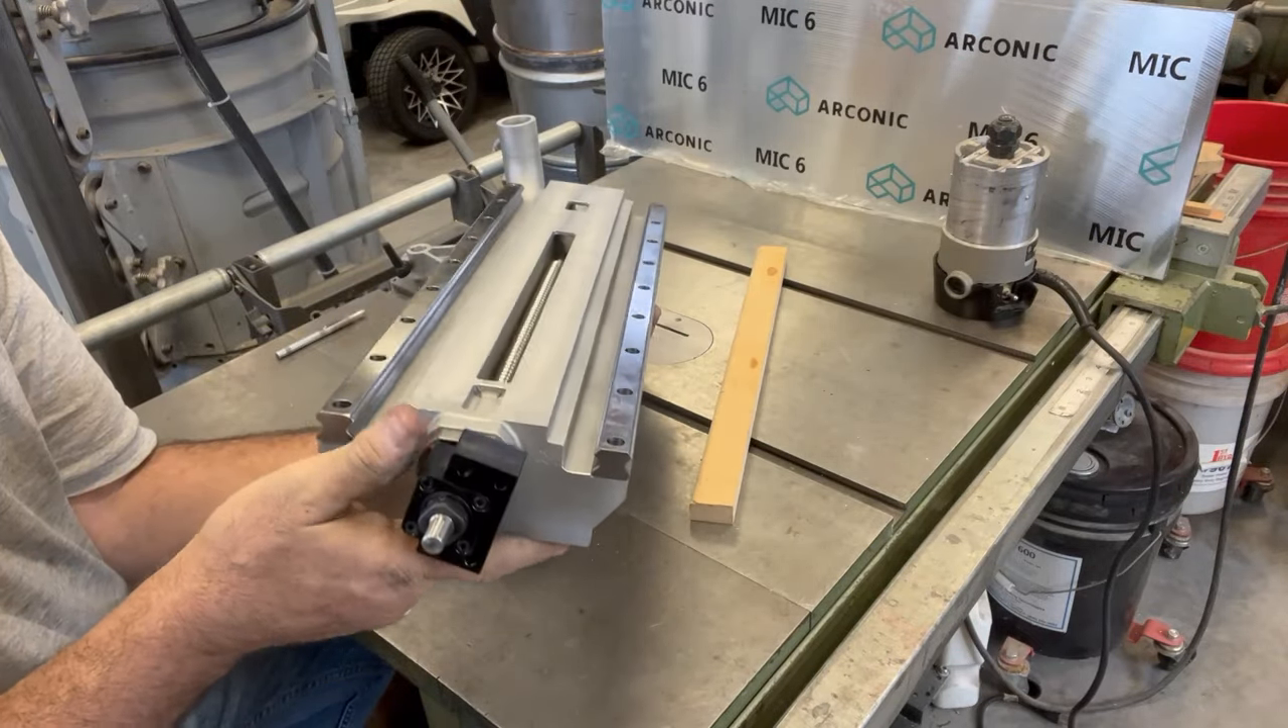You see i've got the linear rails mounted on the back side uh there and we got a couple screws in them.